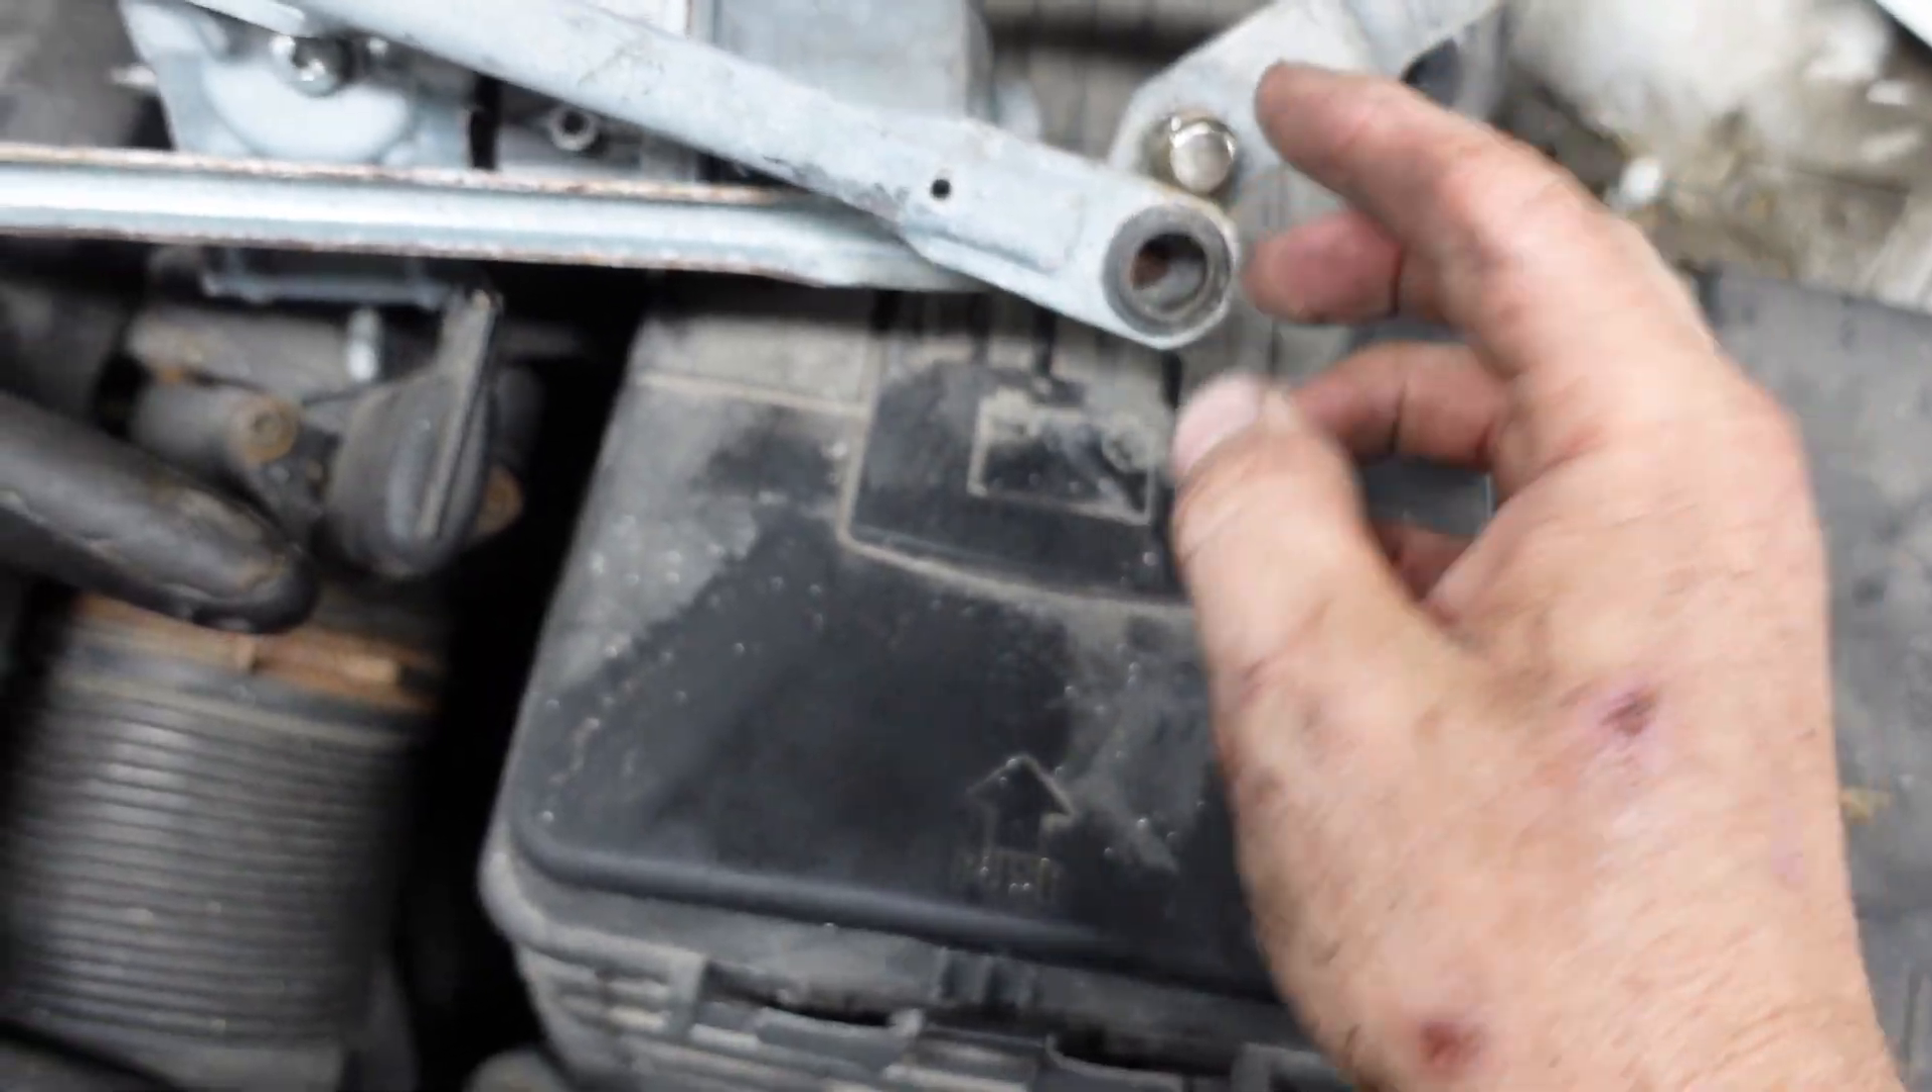You can see where this guy's supposed to live on that bracket there, and it's just popped off.